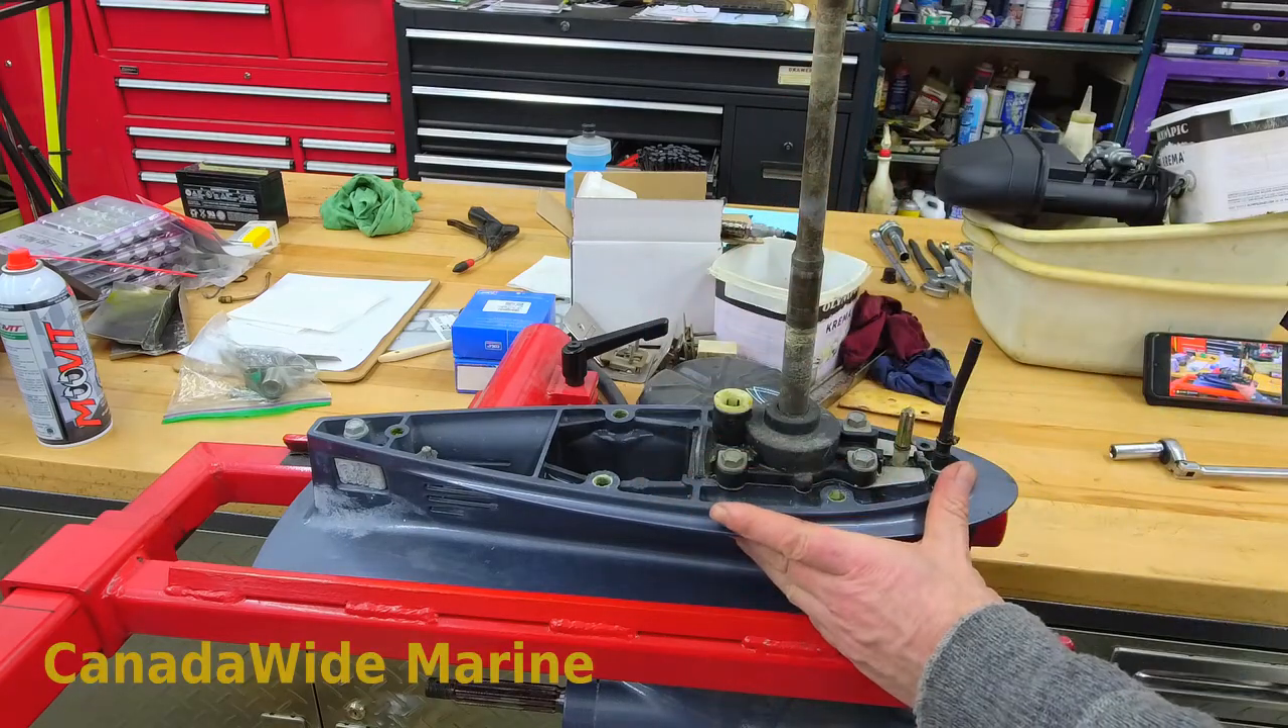We've got our lower unit in the stand now.